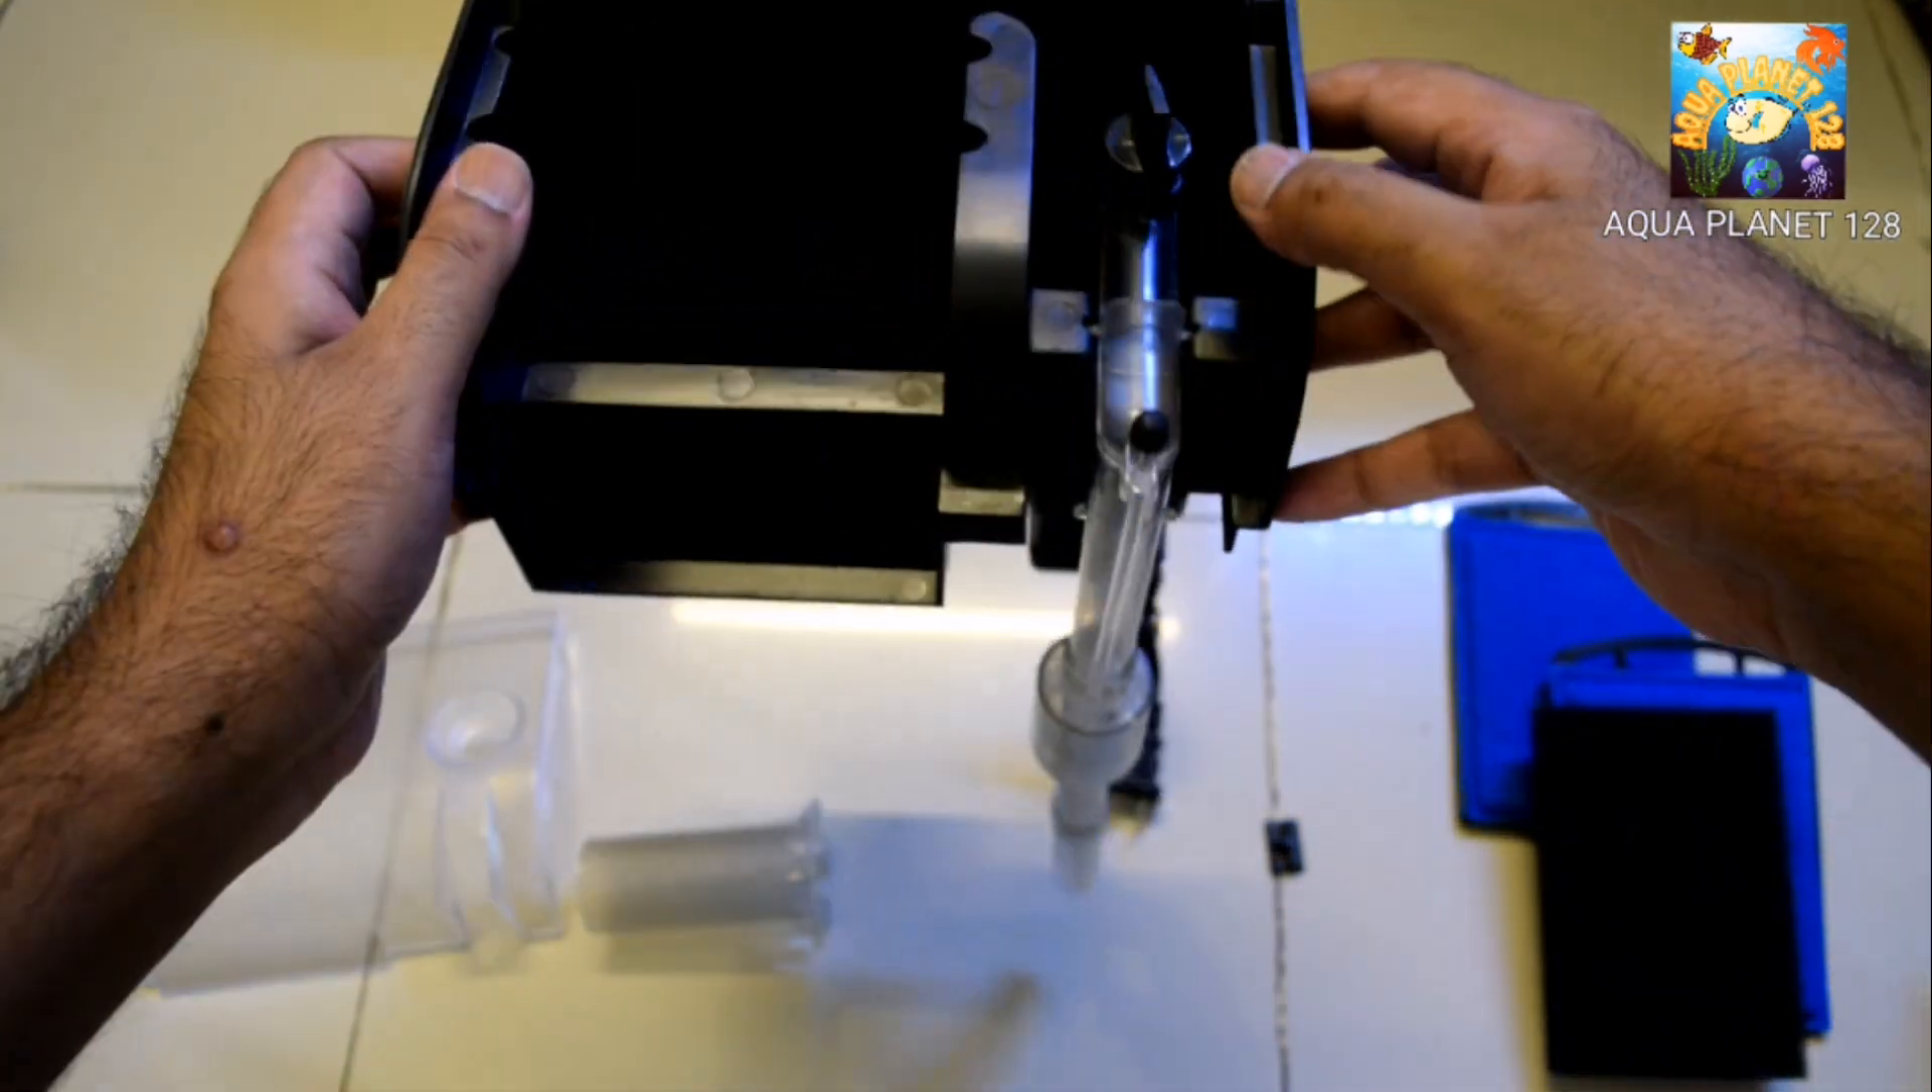So guys now you can see we have installed the inlet assembly of the water and now we are going to install the filtration media.